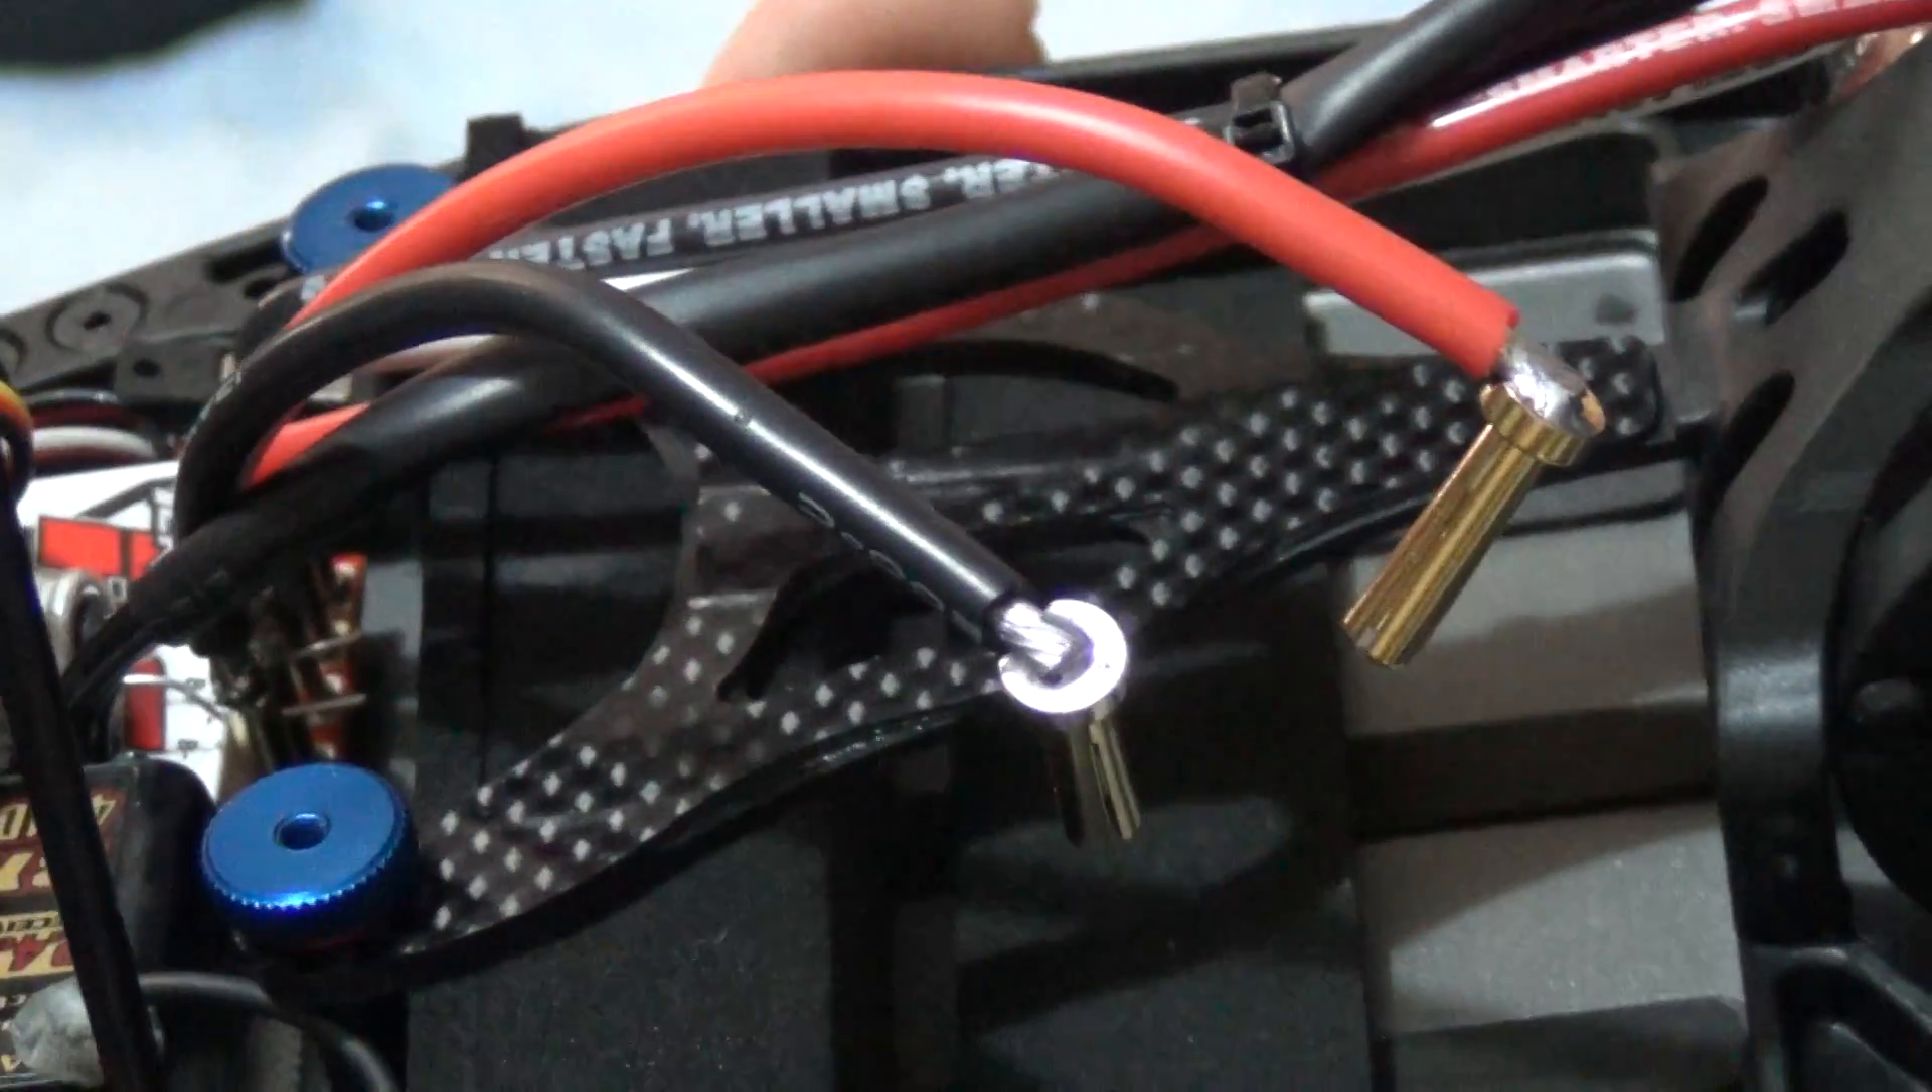And also as you can see I have put in the carbon fibre battery strap.